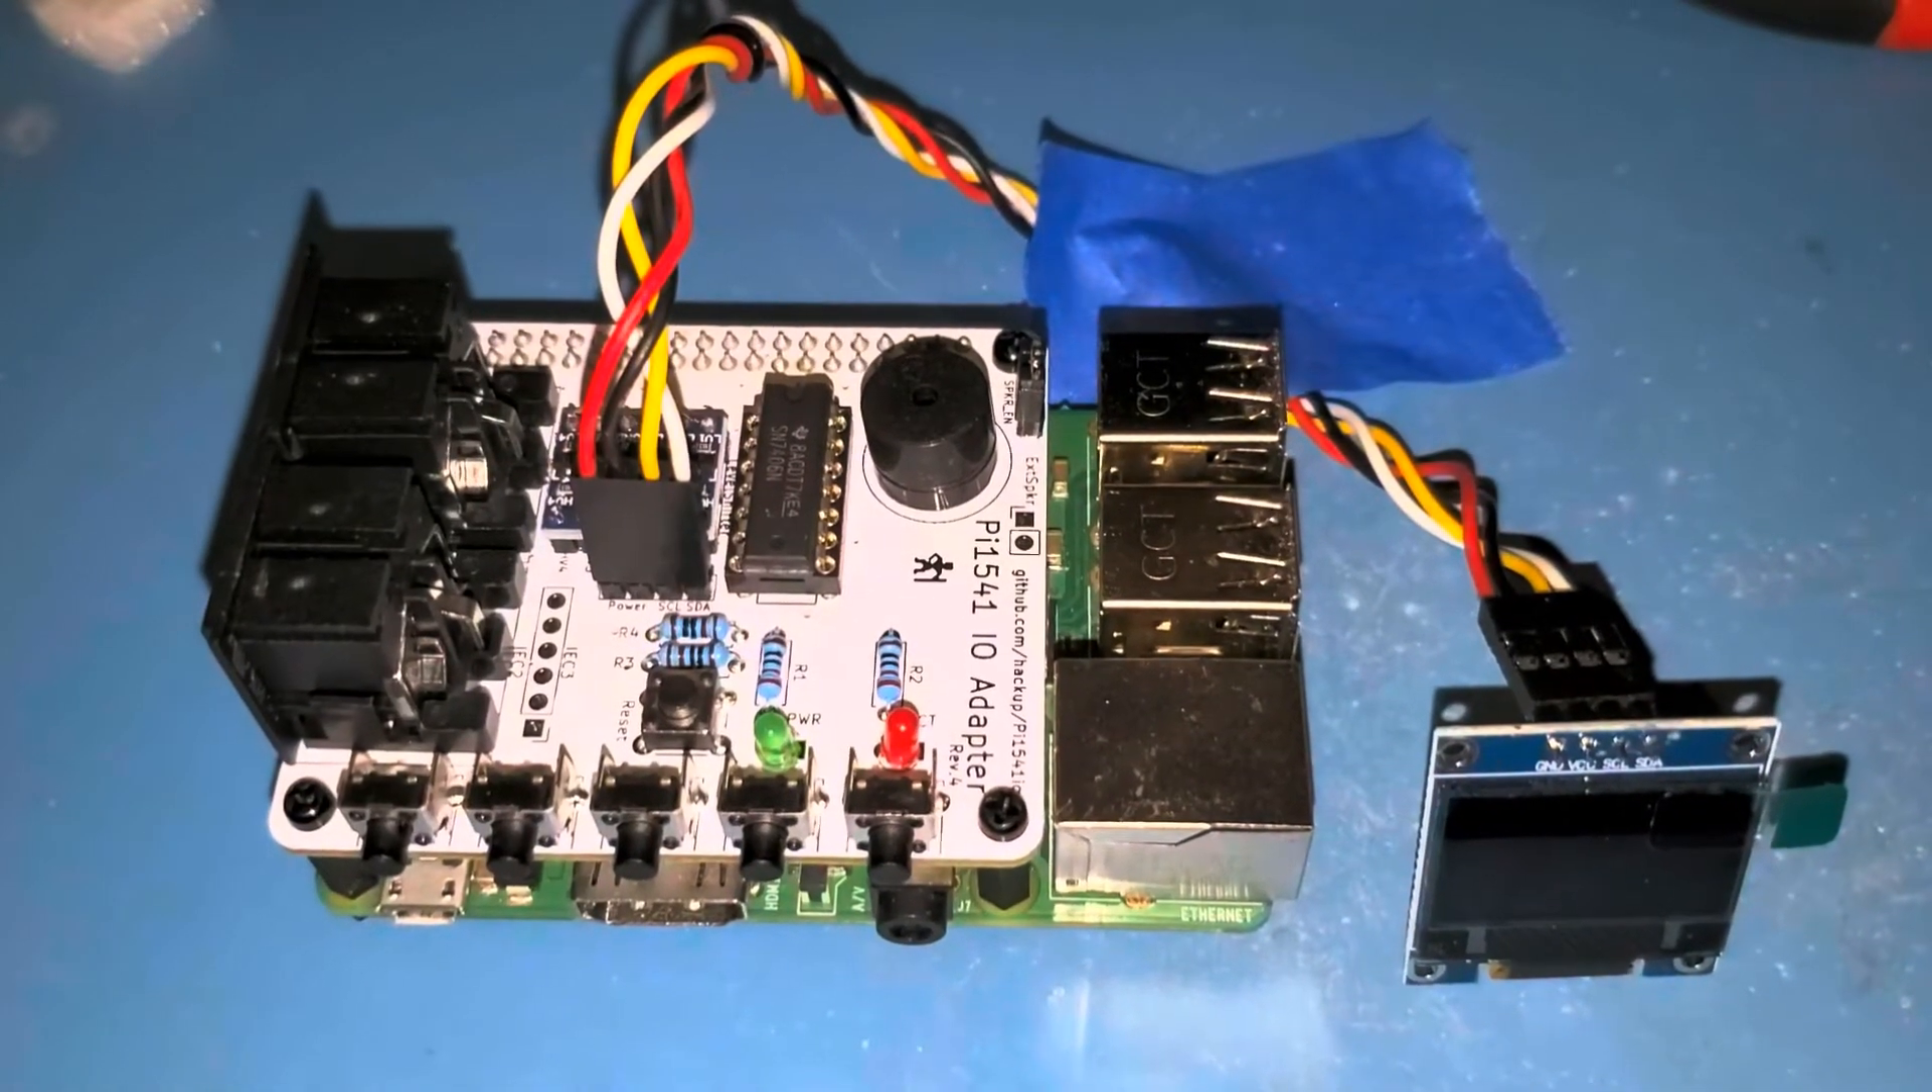Guys here it is all hooked up we have the OLED display hooked up.